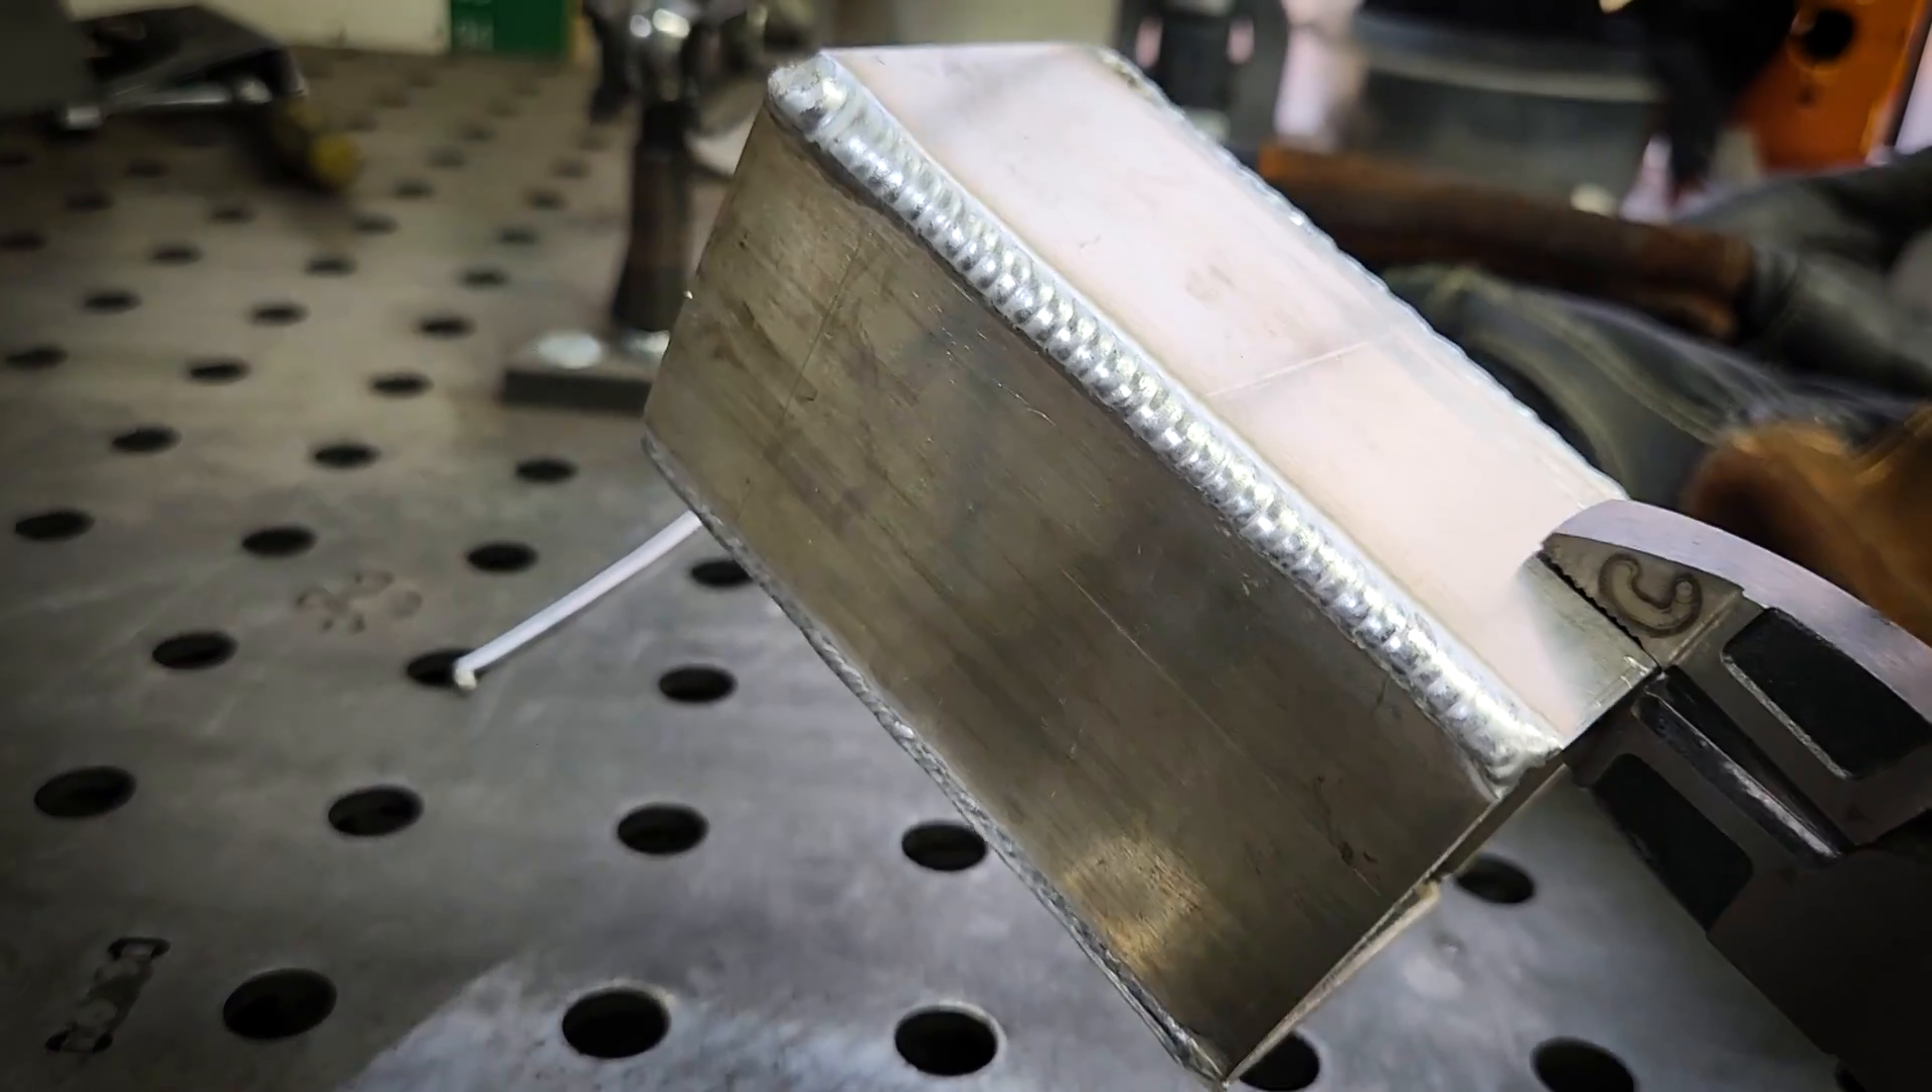I took the clean pieces from my coupons and I just made two right angles and I put them all together like they were a piece of square tubing essentially.